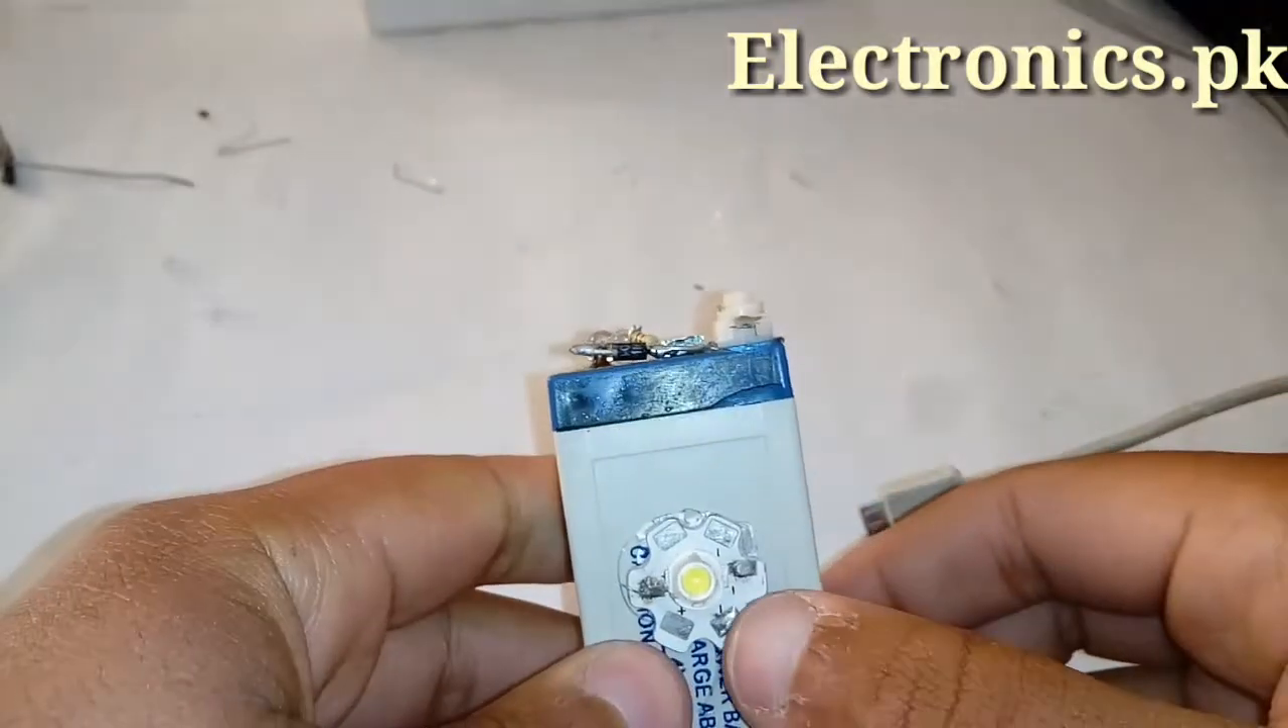یہاں پر ایک ایل ایڈی لگا دی۔